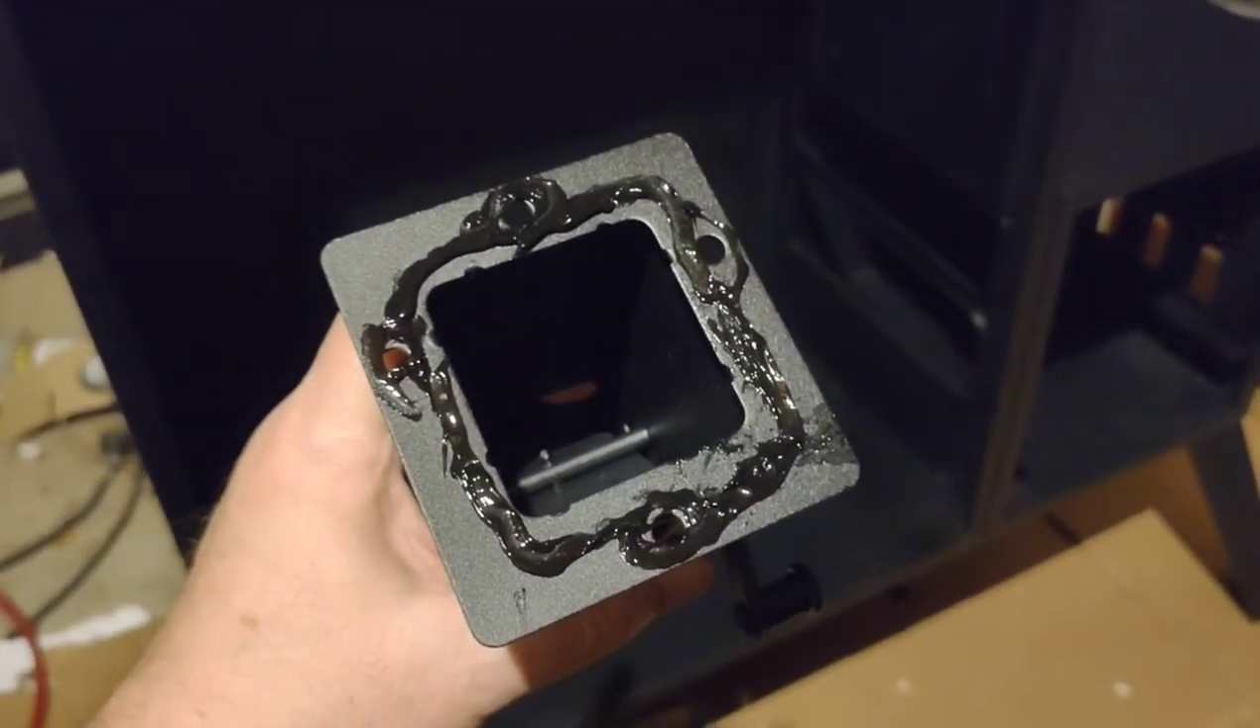Alright, got RTV all the way around the chimney. And around the screw holes.